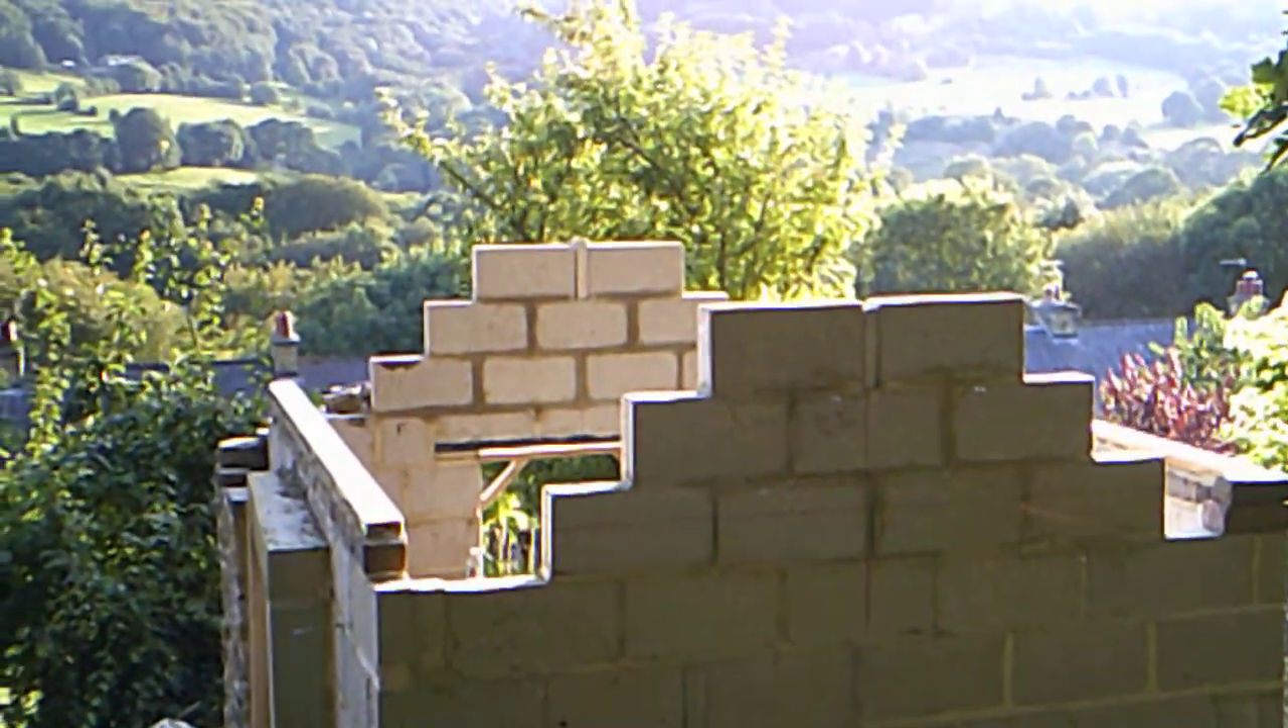I've done some more work on the shed and I've started putting up the gable ends.